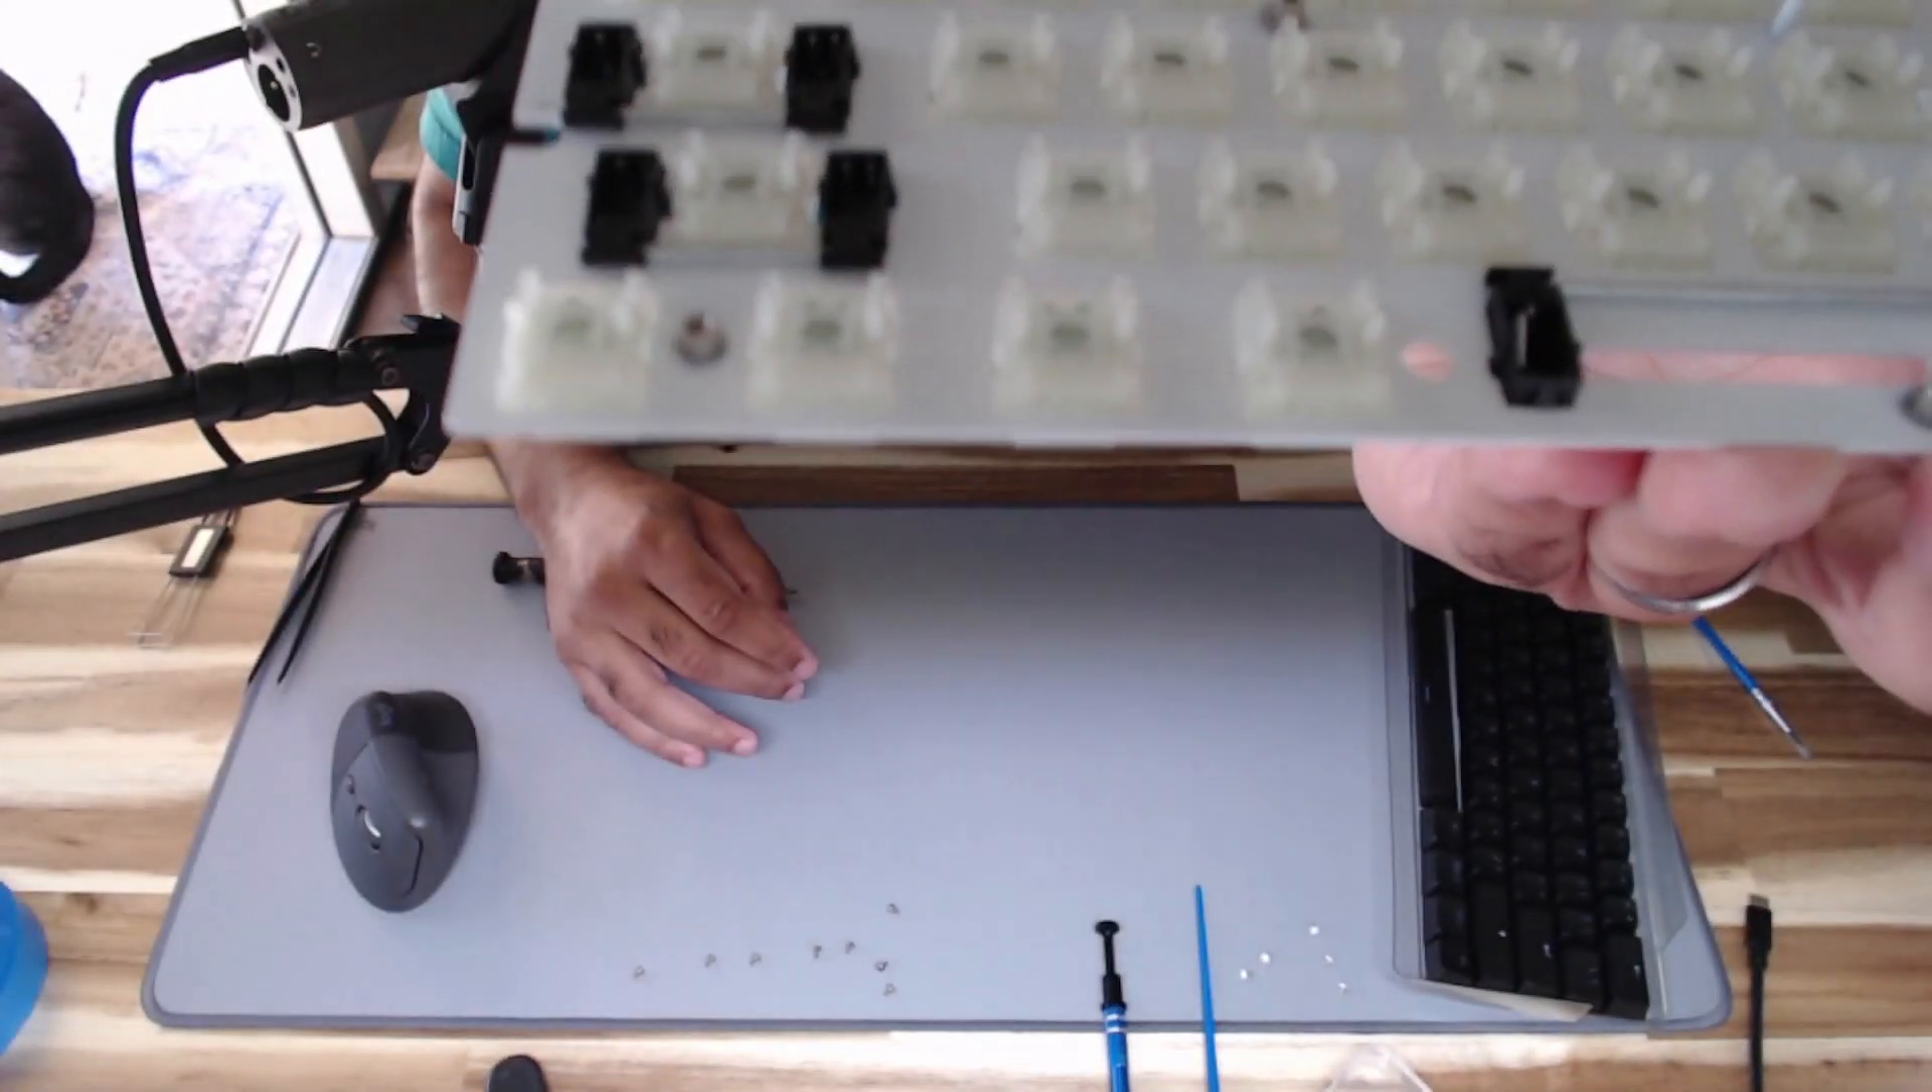You can see that the stabilizers are, you know, obviously attached to this thing.